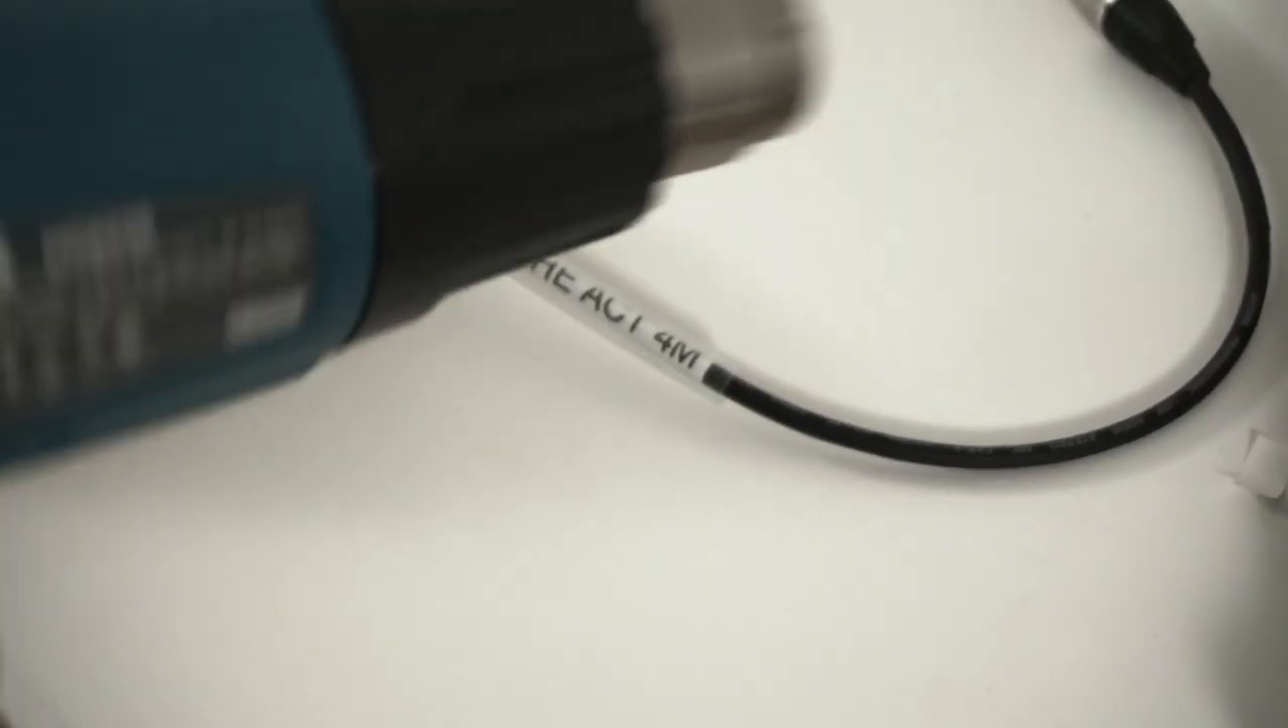So there we go we've got our label on stuck on and then we're gonna quickly do our clear heat shrink over the top.